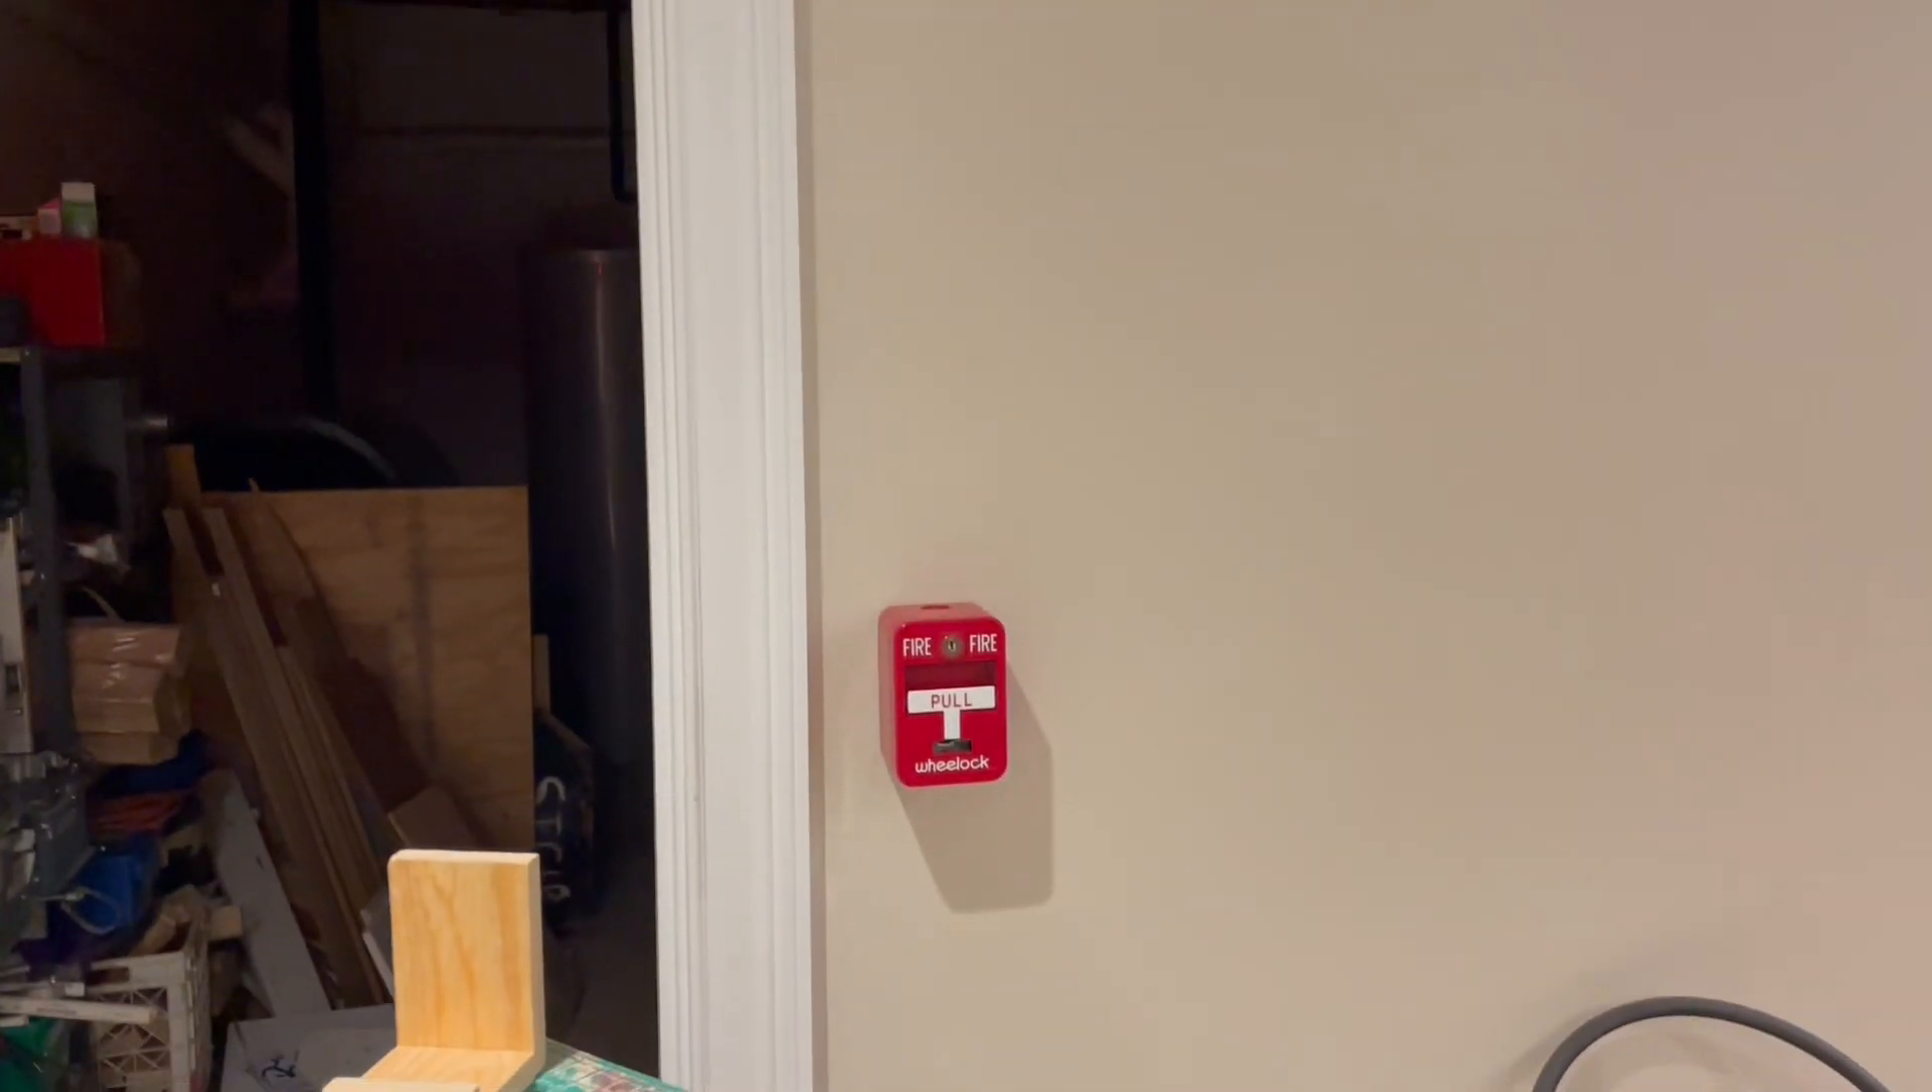That is a completed installation right there.